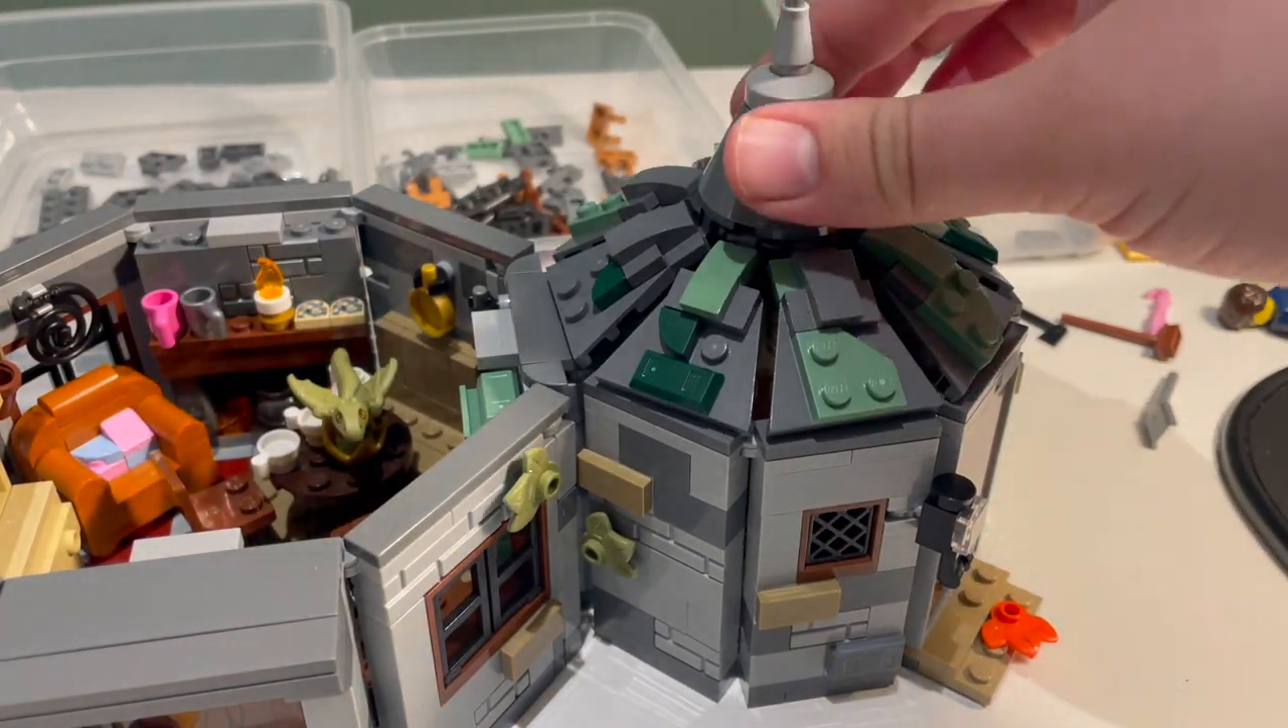Here's the smaller roof all put together.